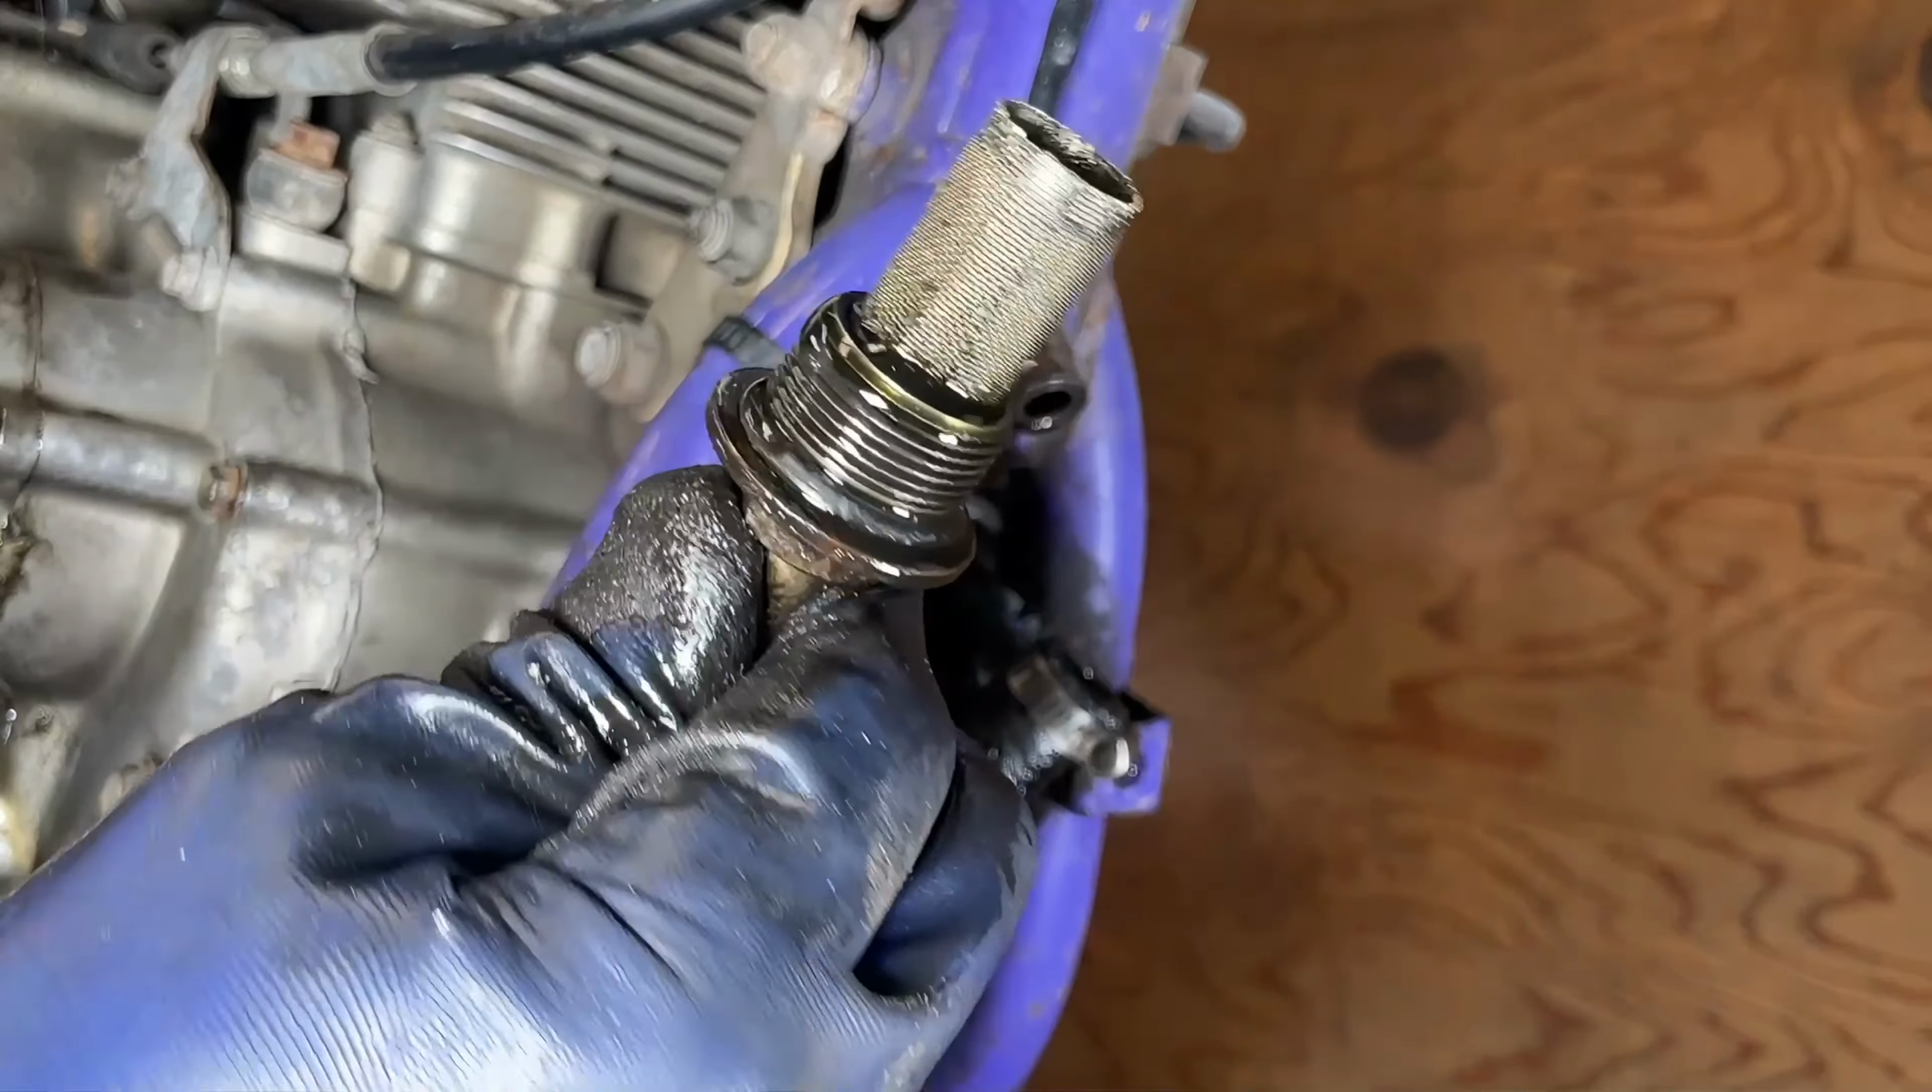Okay, so we have the frame oil screen taken out here.